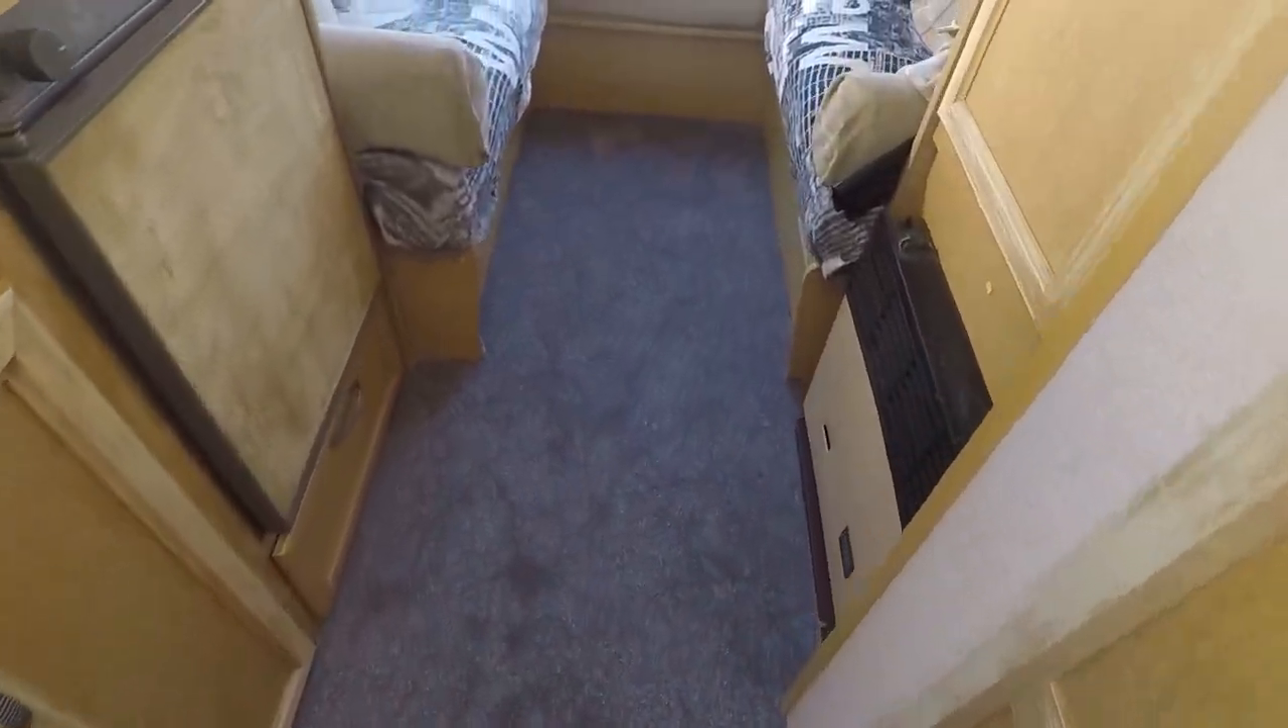We've put the new carpet down. There you see.